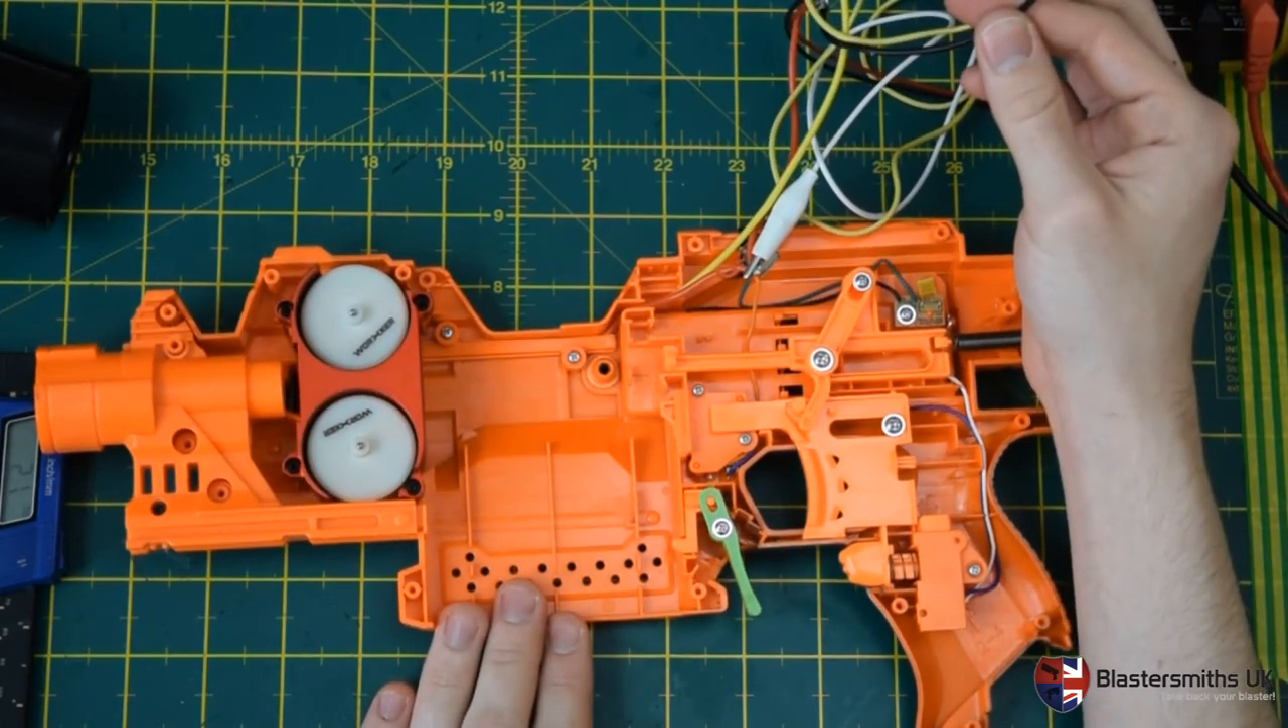So that is your flywheel cage fitted to your blaster.